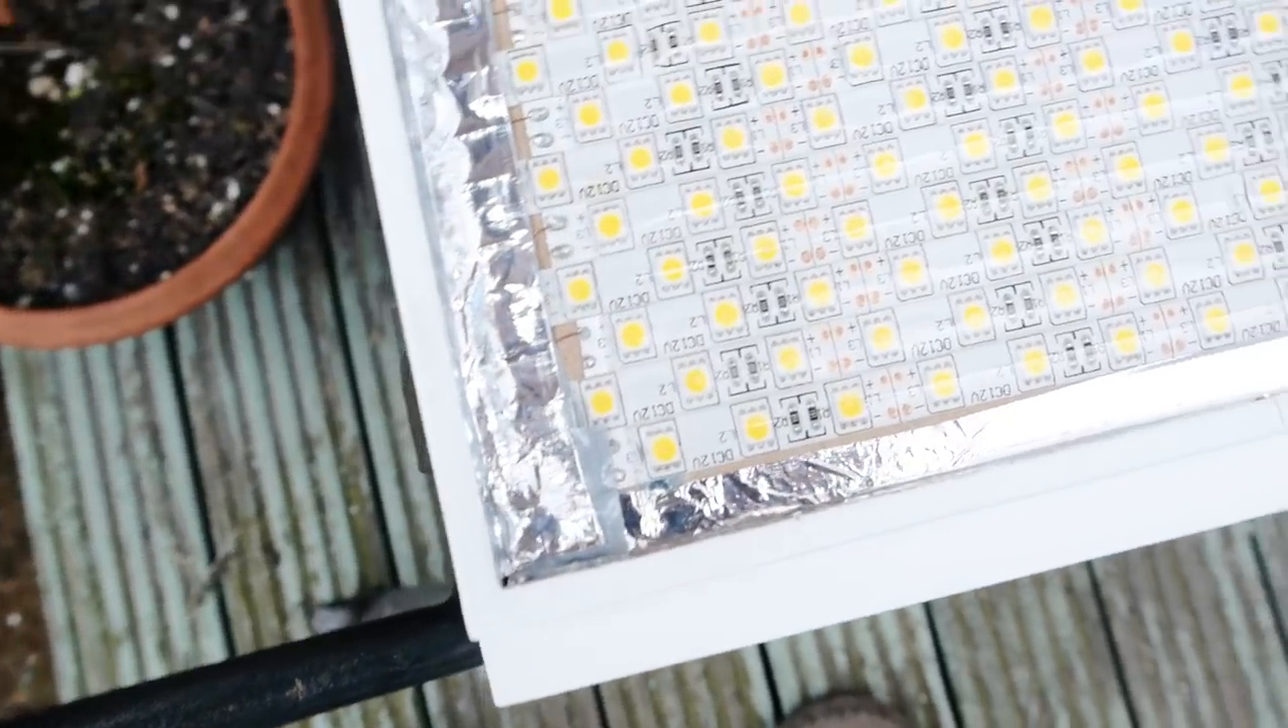To help reflect light off the border, I added some reflective tape along the edges.